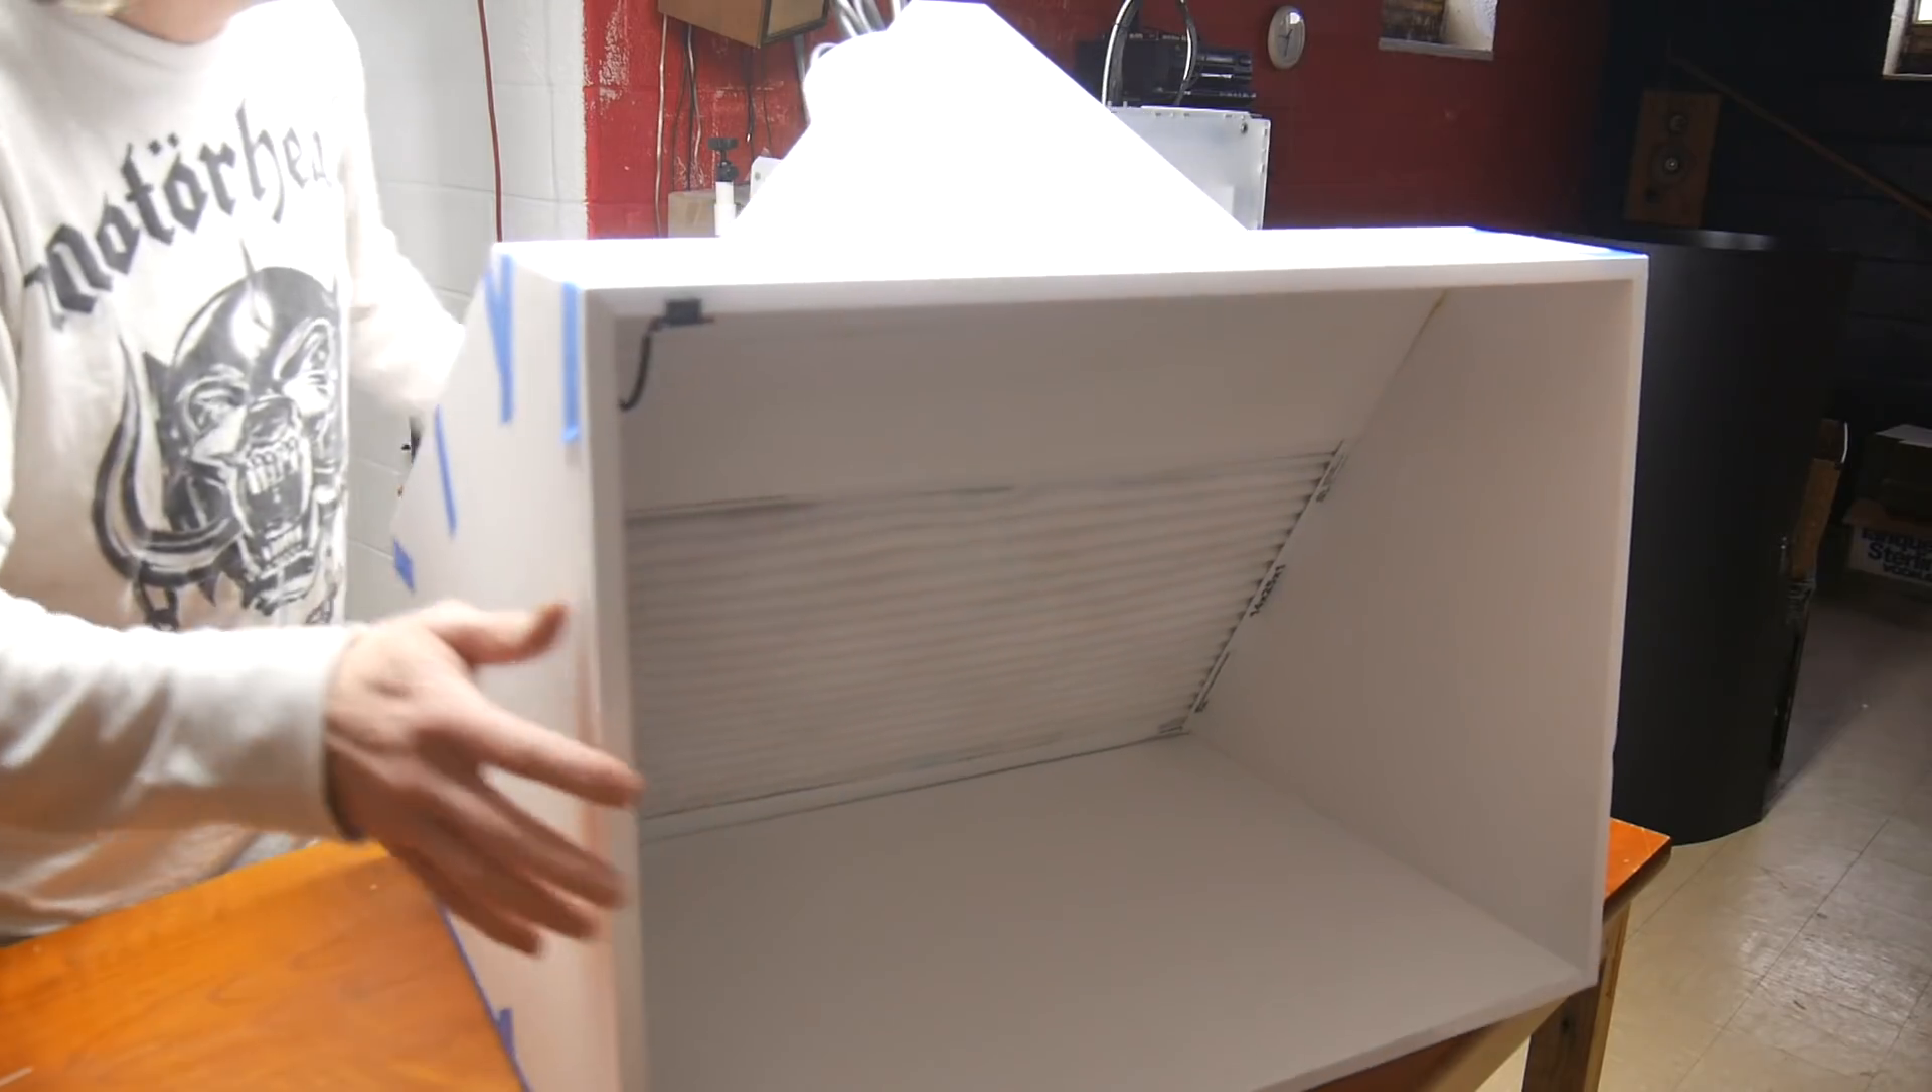Here's the unit all put together and kind of spin it around.